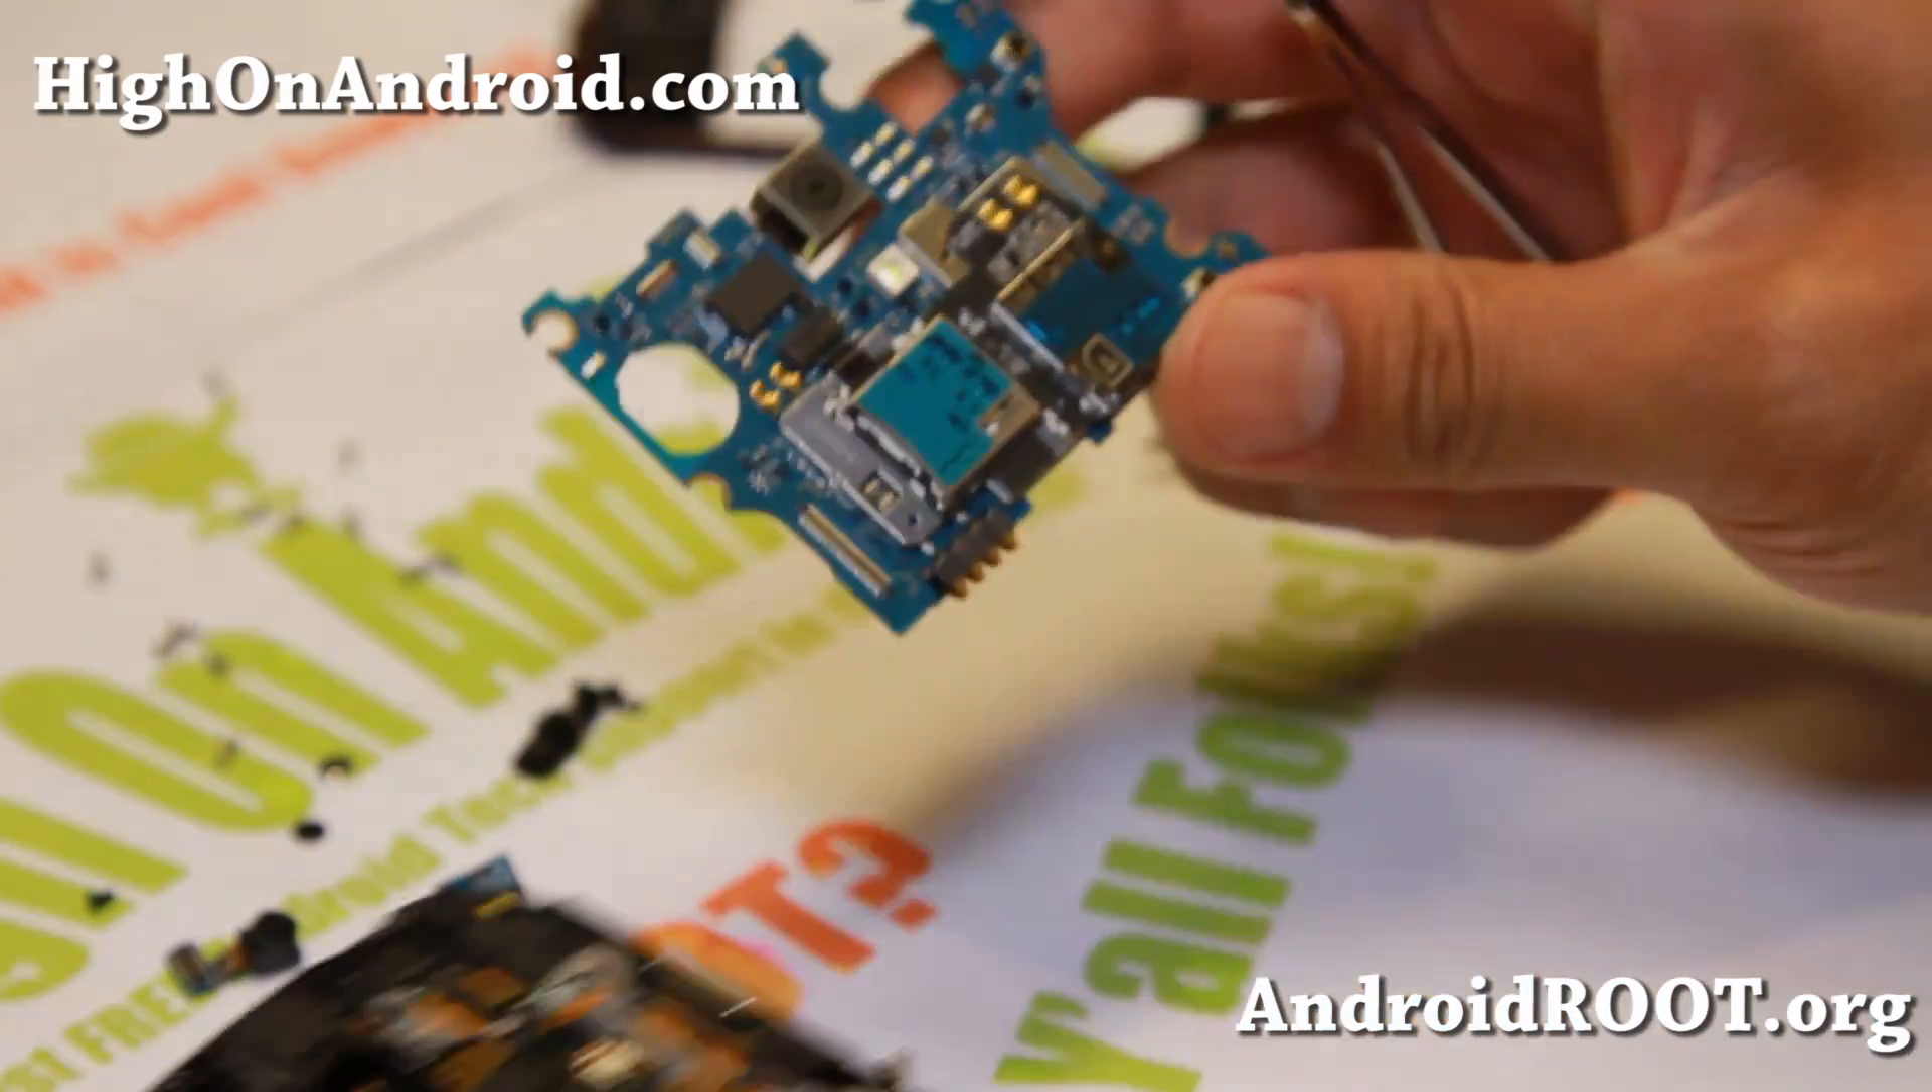So I've got the motherboard out here.